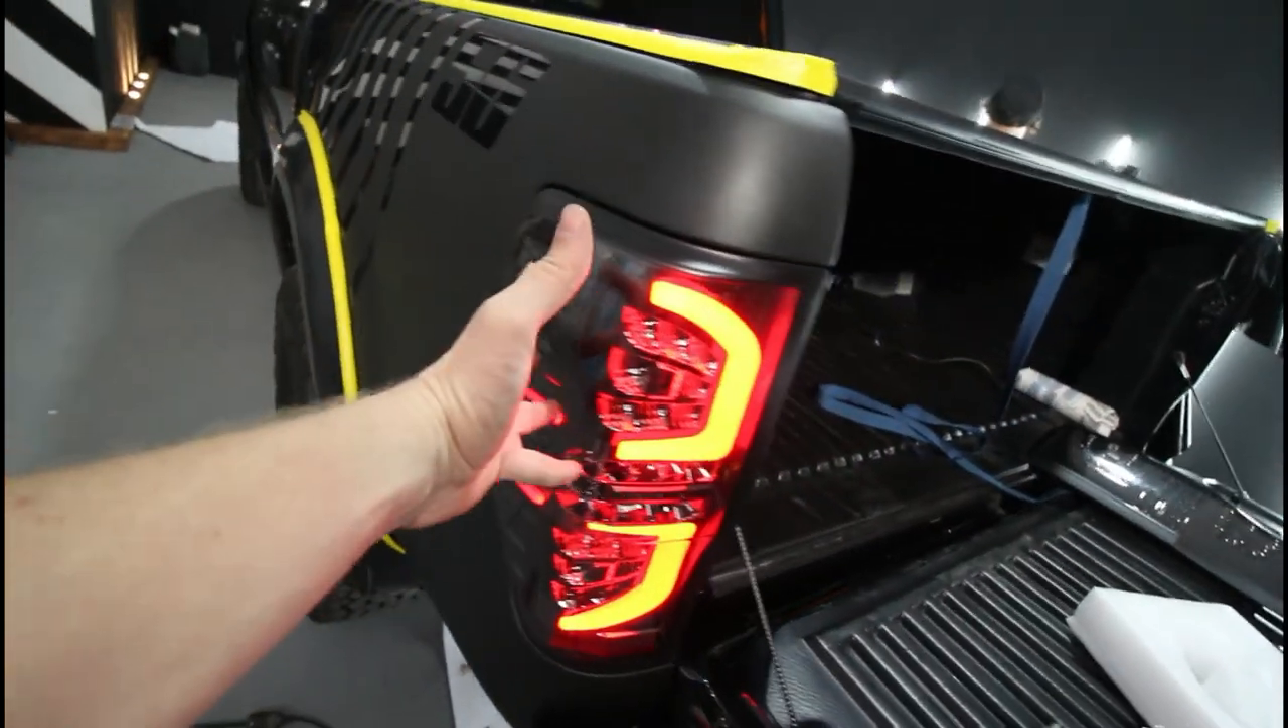A lanterna aqui já instalei, mano. Já liguei ela.